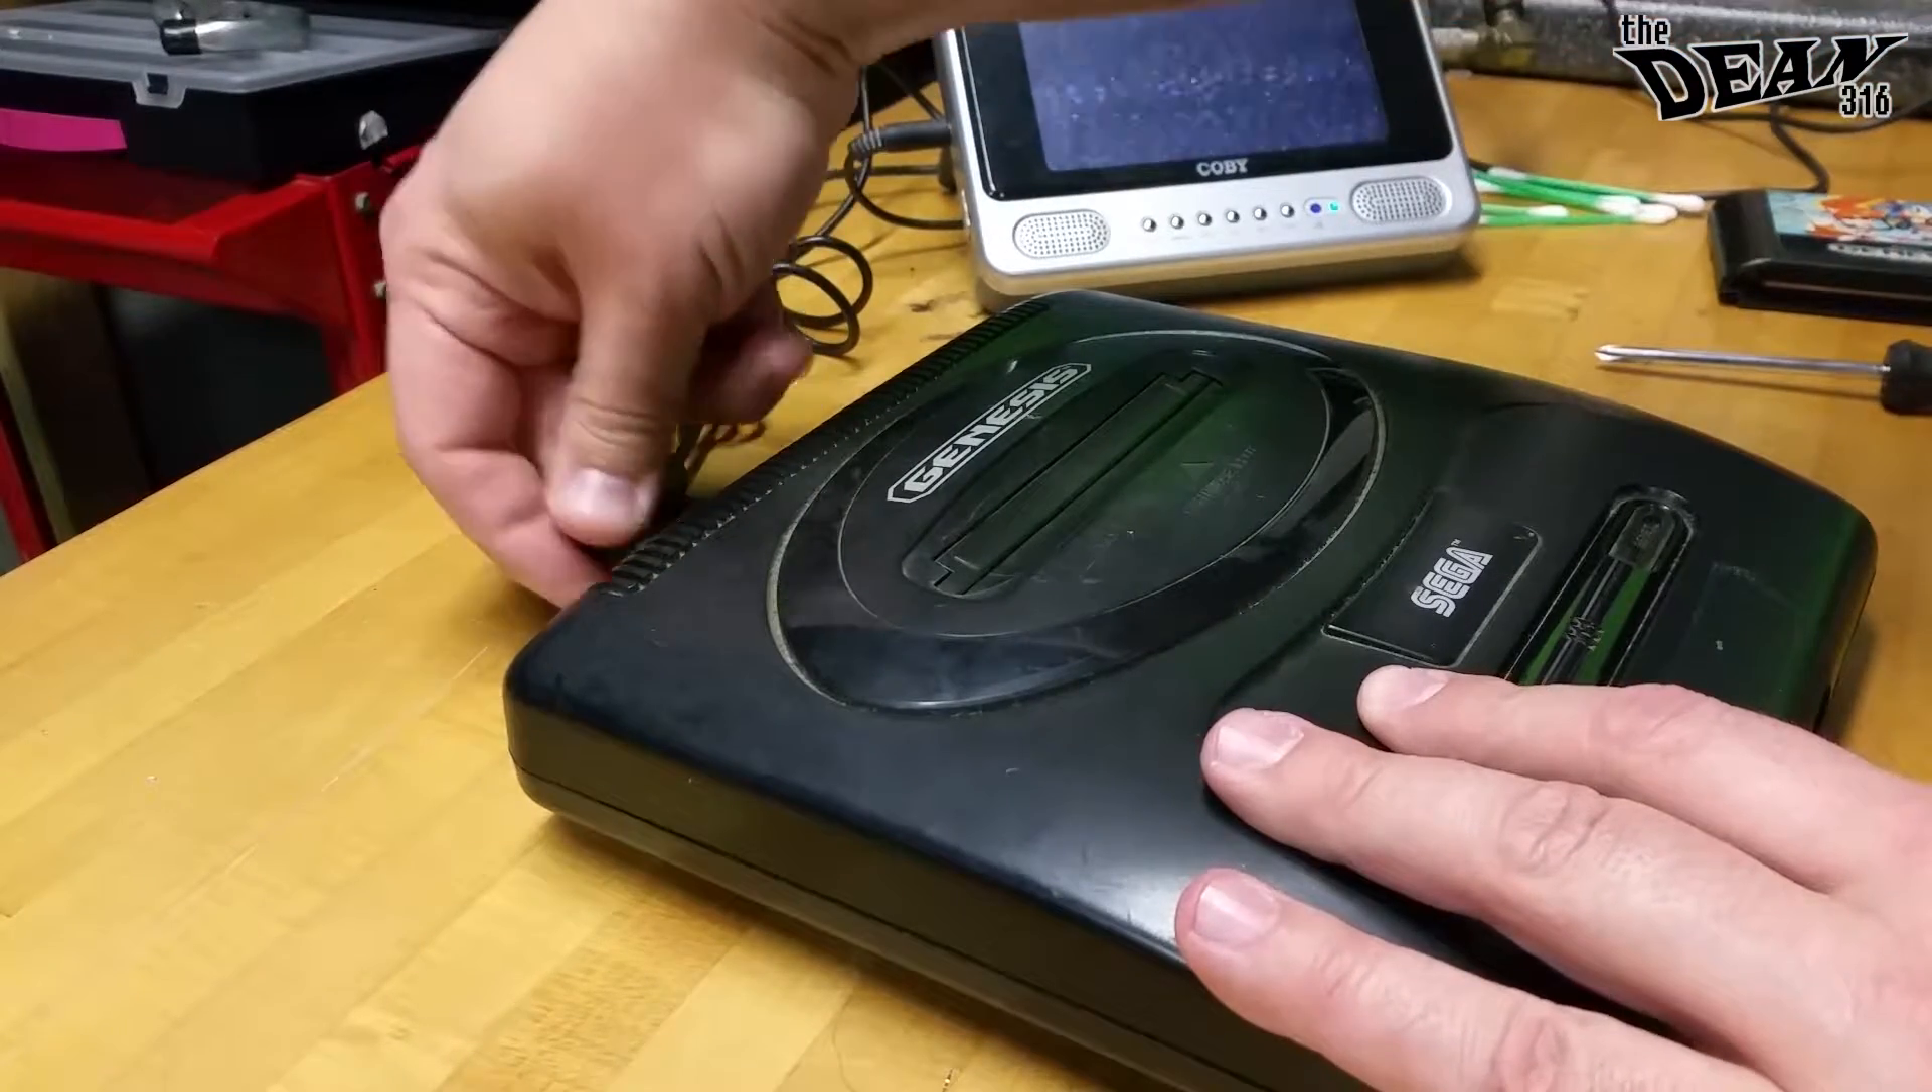So, last step's complete. Genesis Model 2 reassembled.